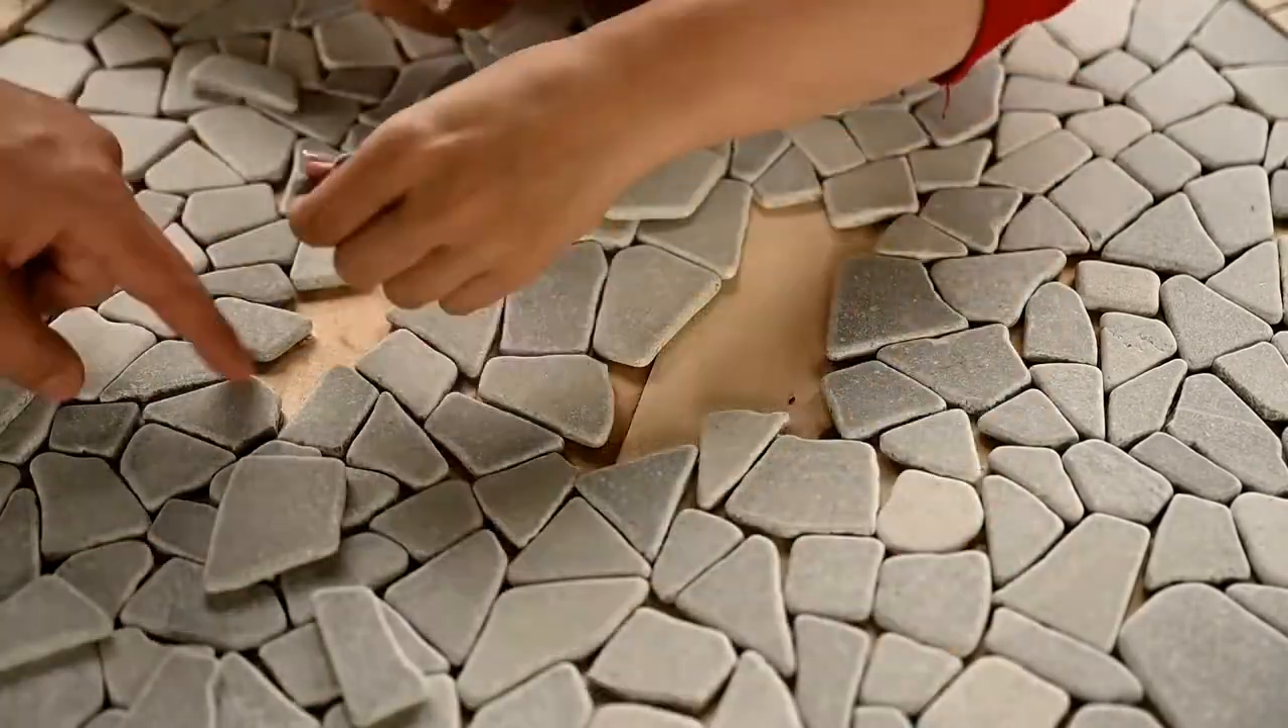There were very large gaps between the stones on the tiles.